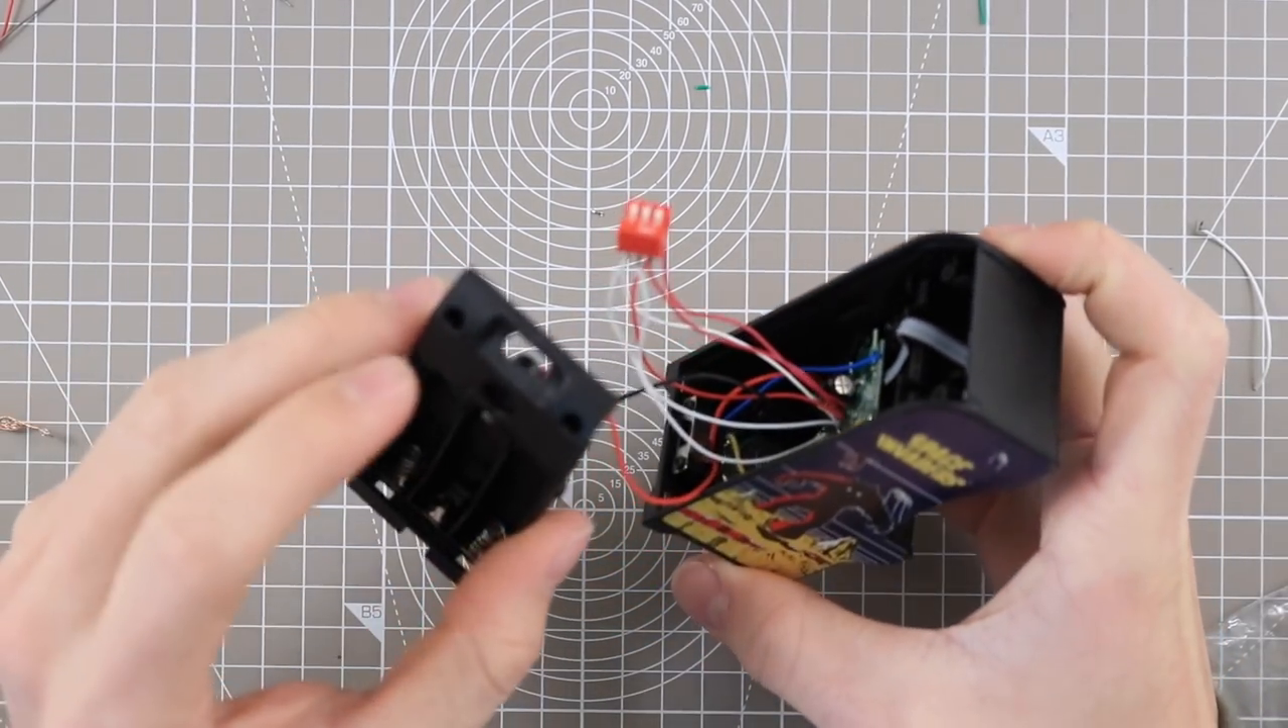So it looks like a little bit of a mess at the moment but I've got the switch hooked up.